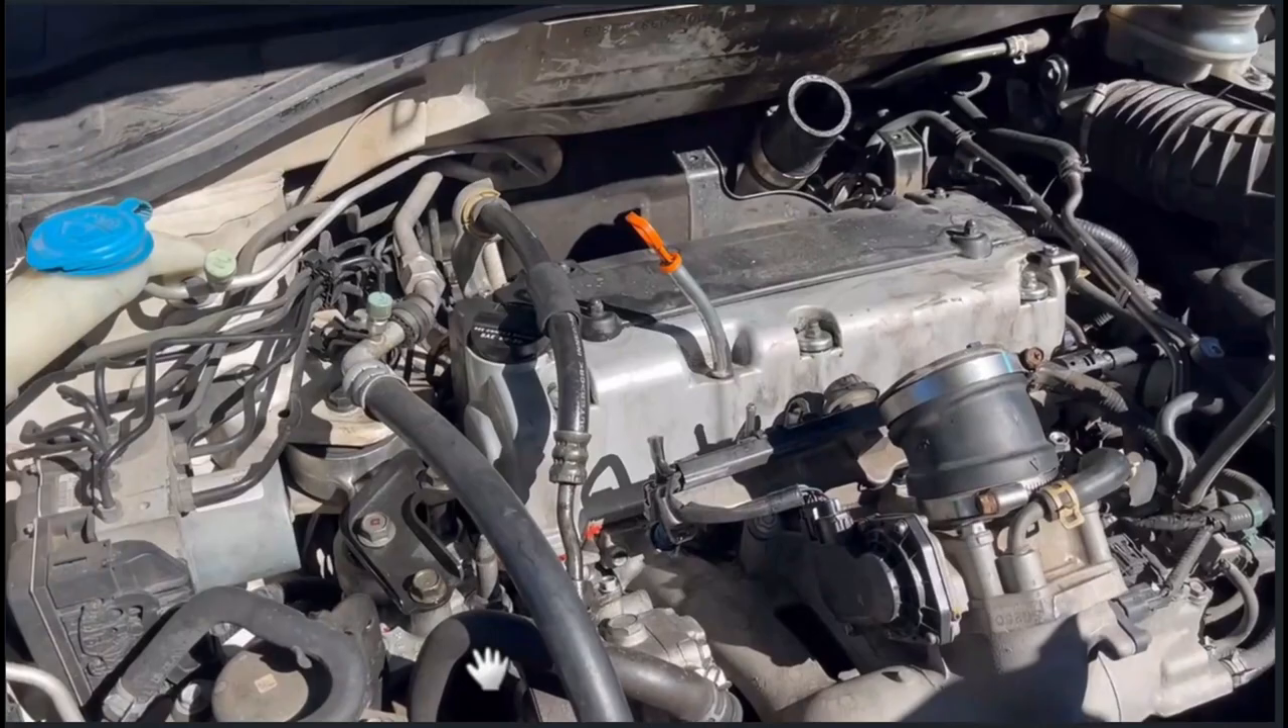So now we're down to where we can actually see the valve cover.